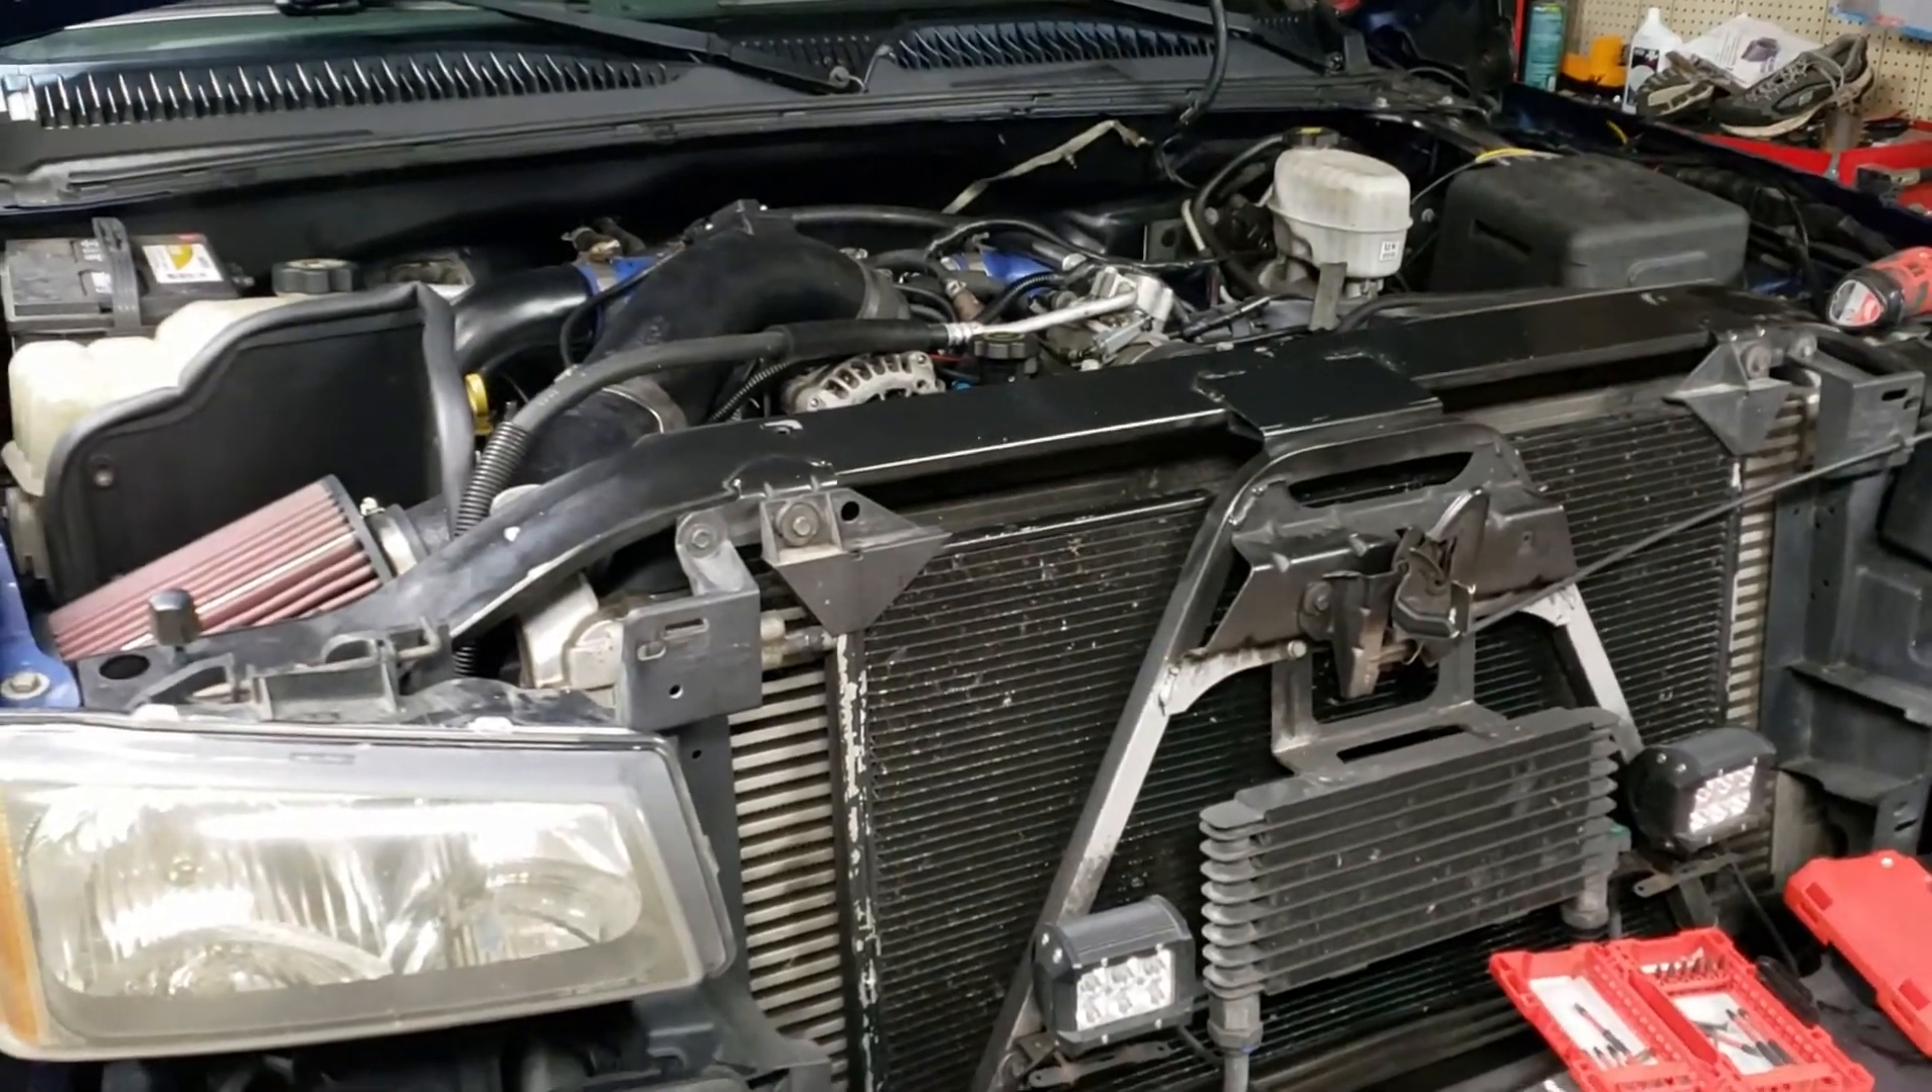As you can see the grill is already off.